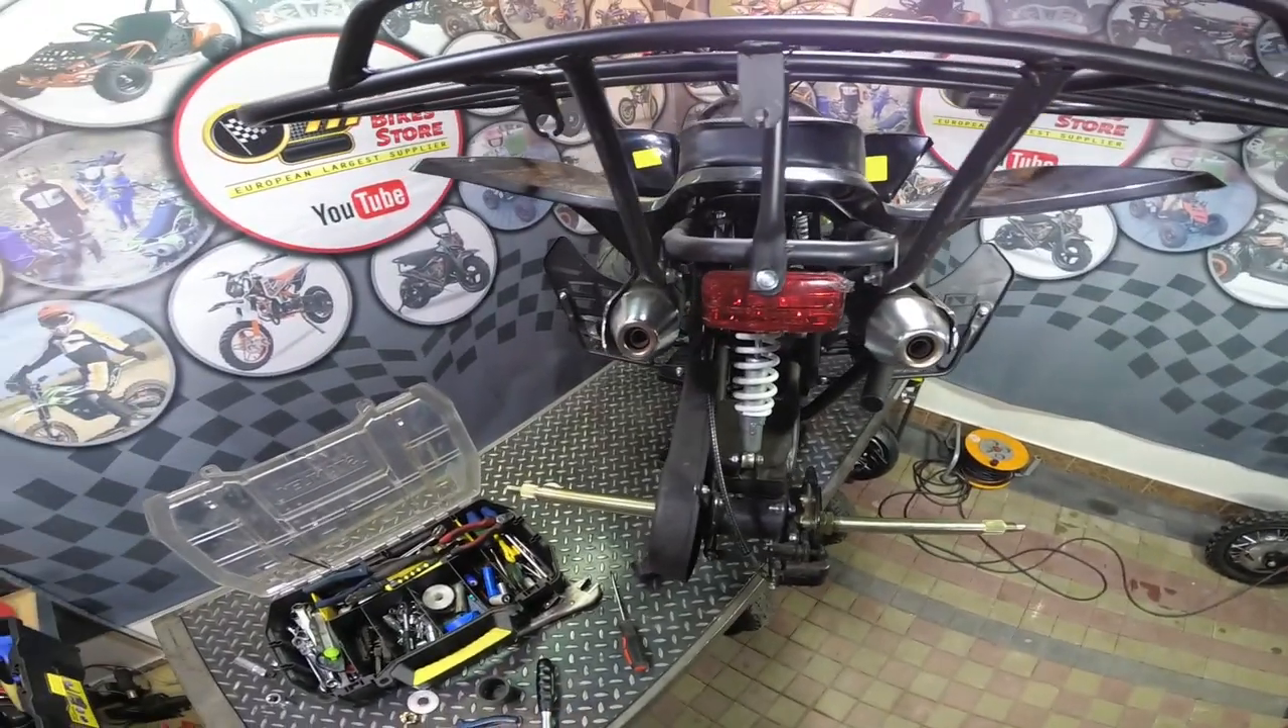So now we have the both wheels removed.